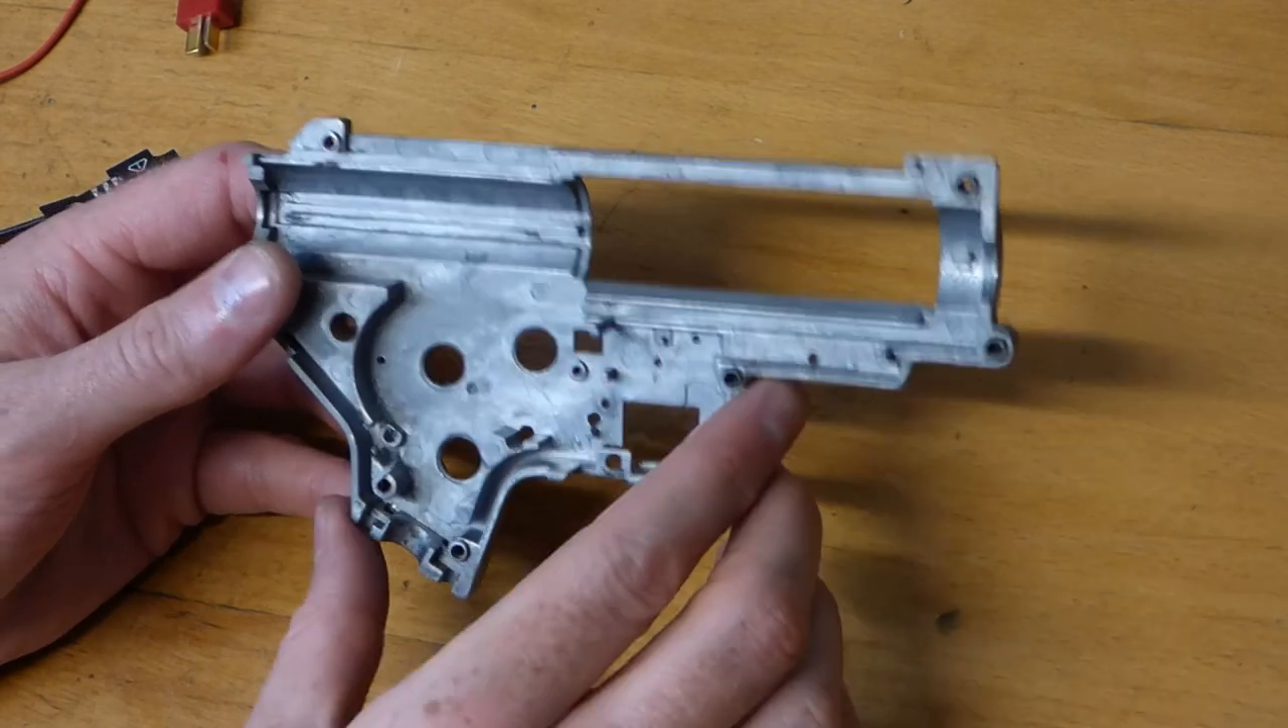At this point i've completely stripped everything out of the gearbox i've even taken all of the grease out.